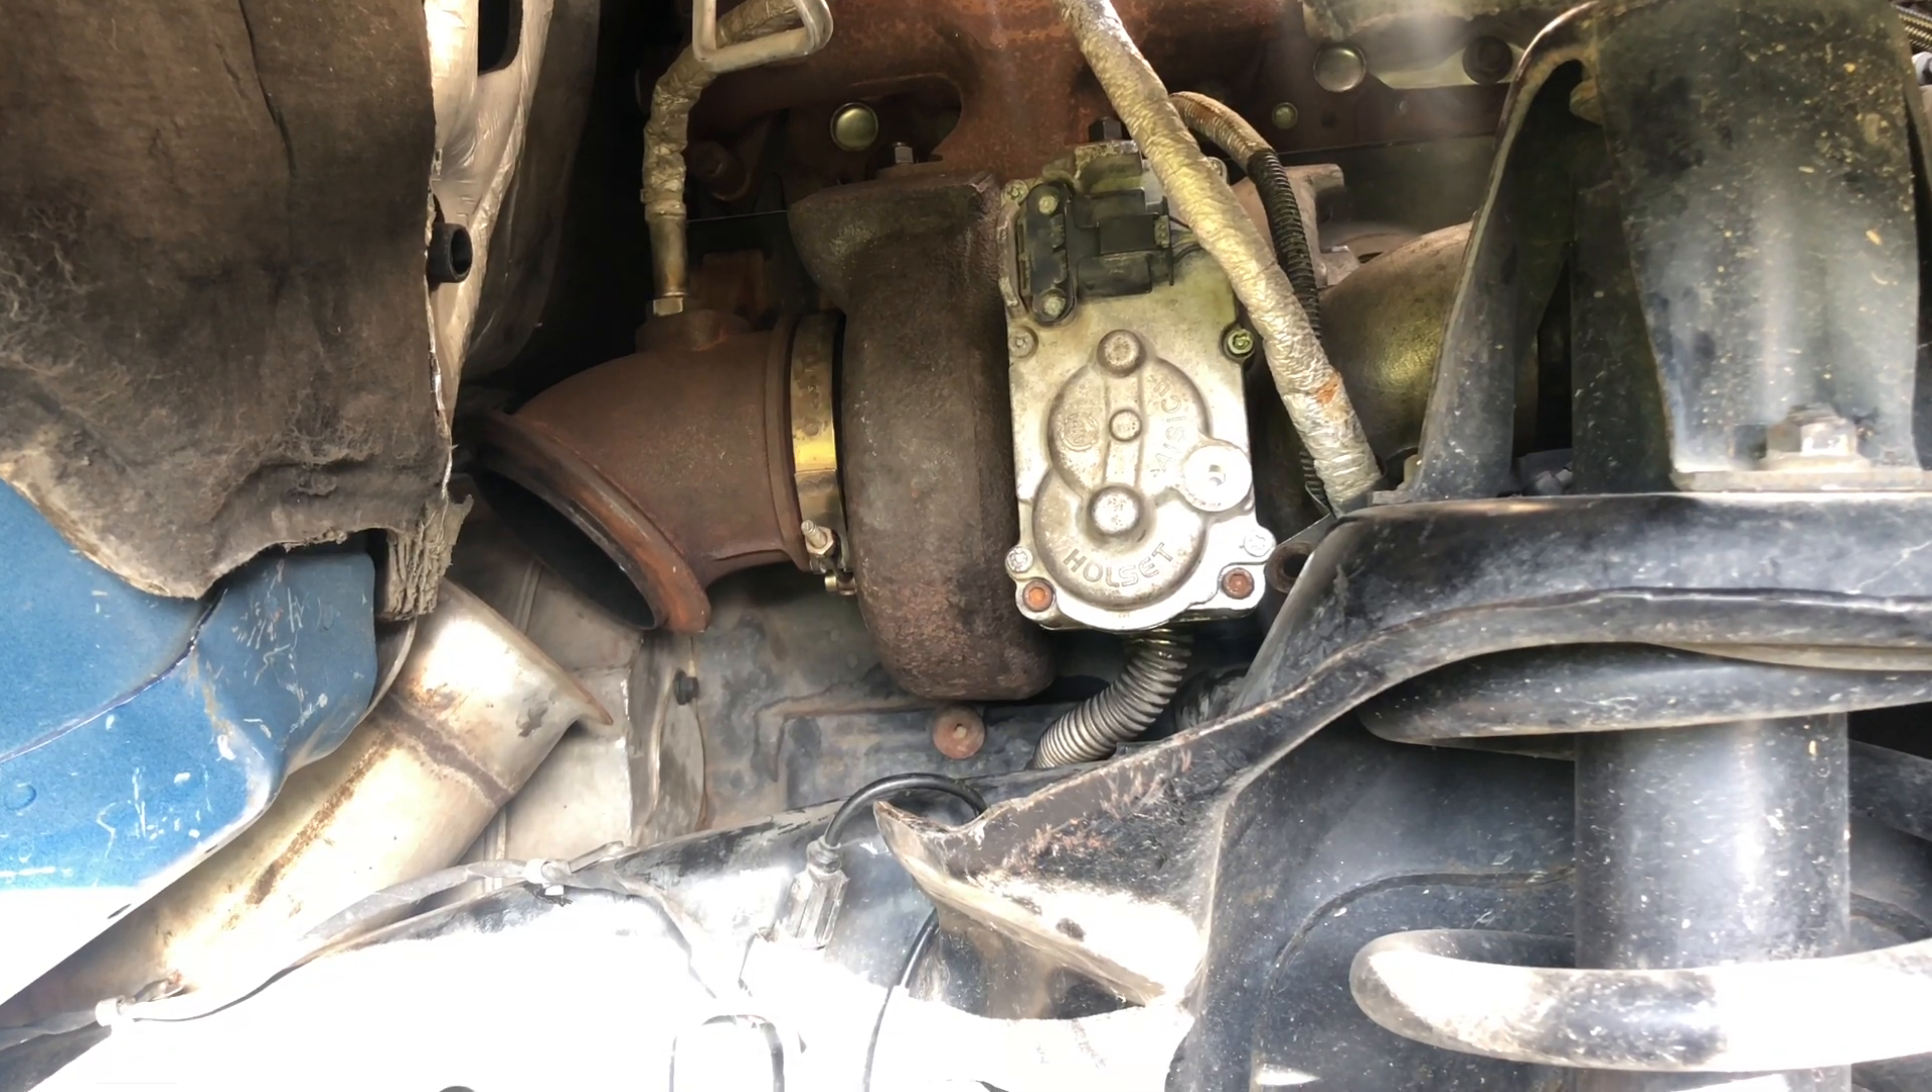Got the actuator mounted to the turbo. Everything's still plugged up. We made sure we didn't move the turbo from its current position, and we made sure the gear on the actuator didn't move at all.